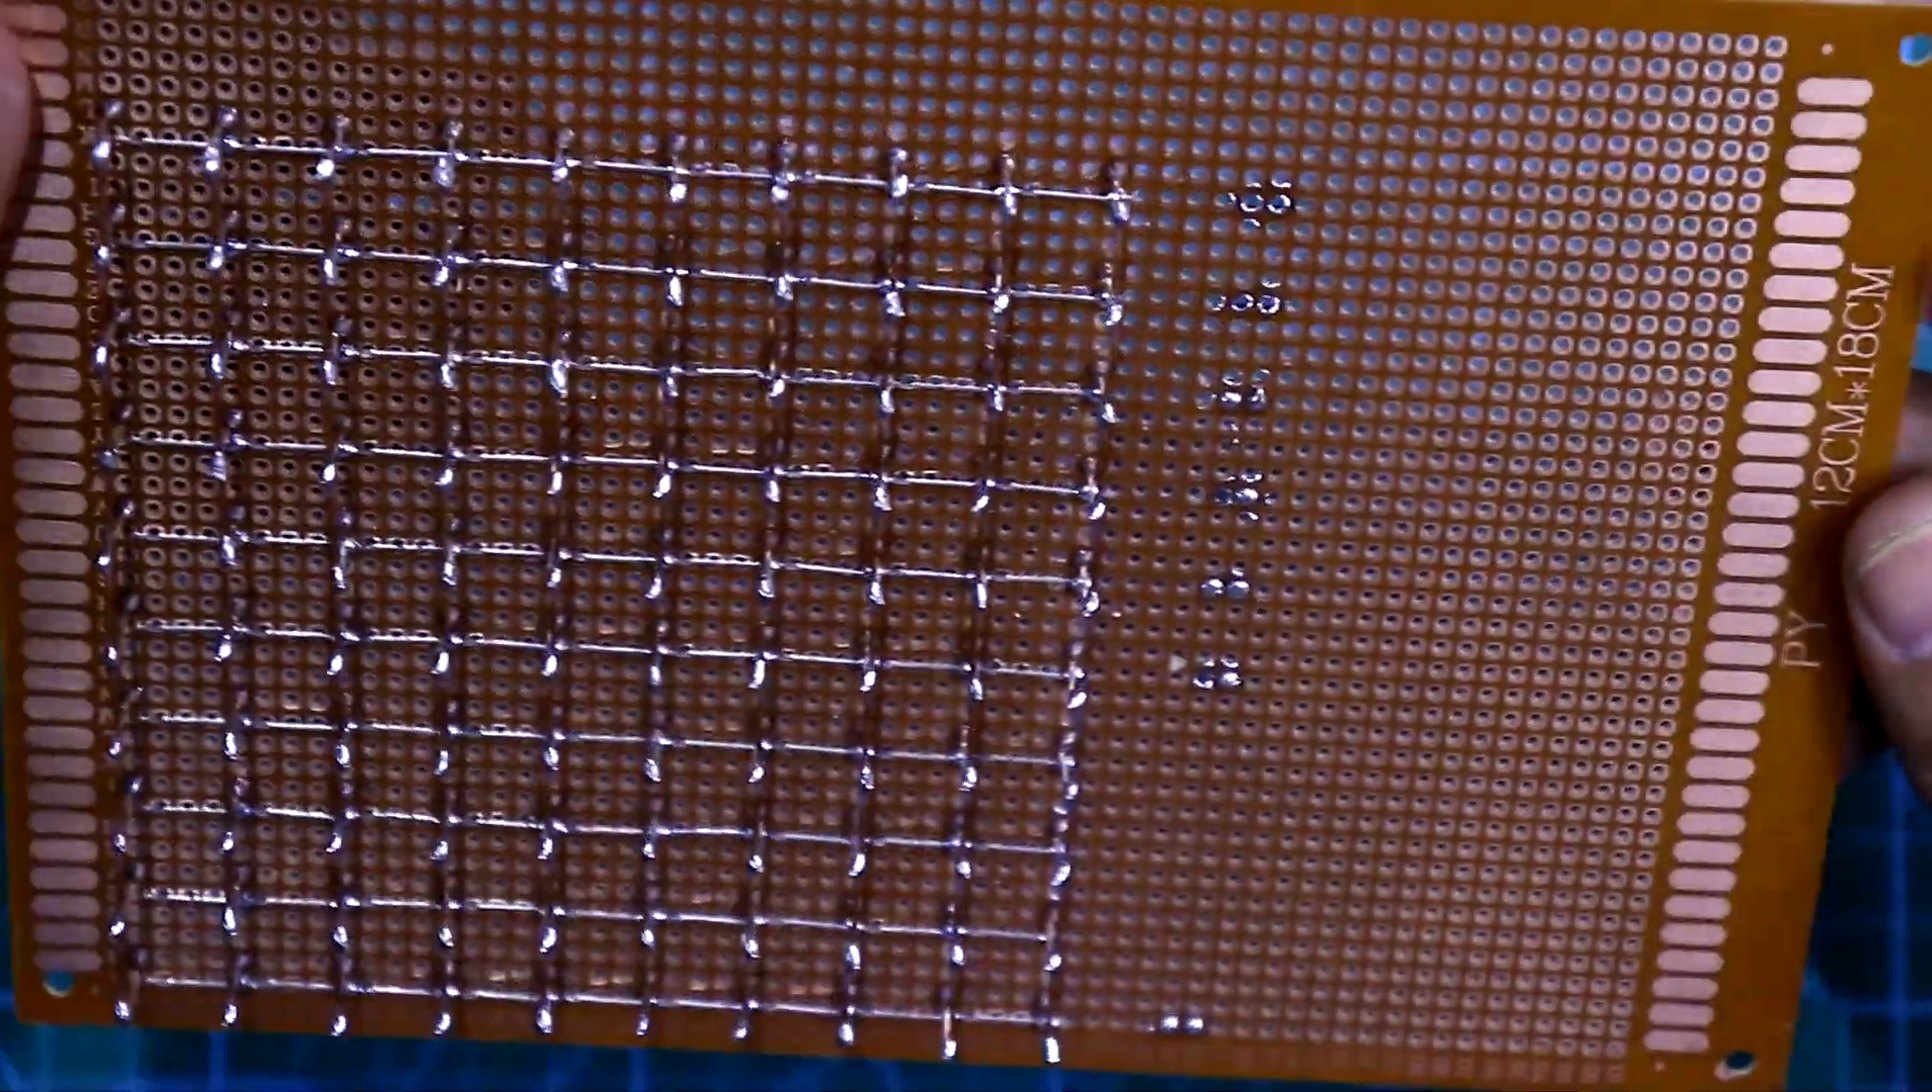So this is how as you can see all the rows and columns are connected.